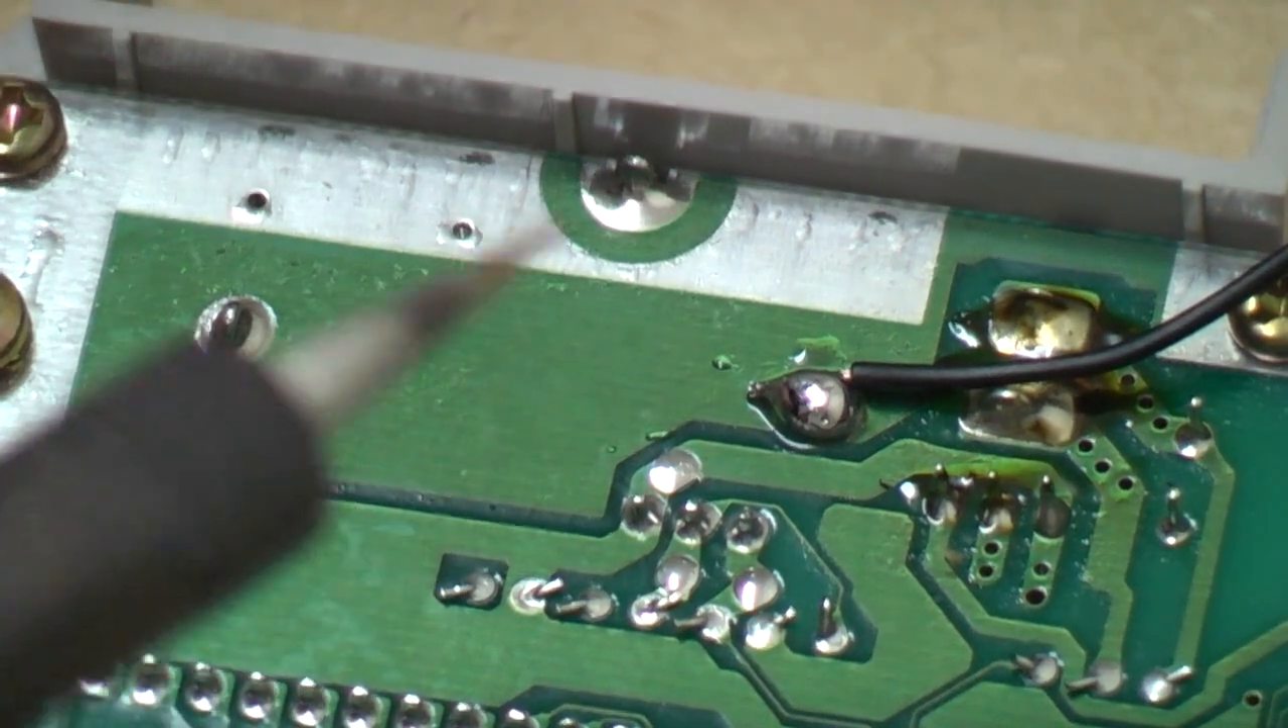Okay. So, that's our ground attached.